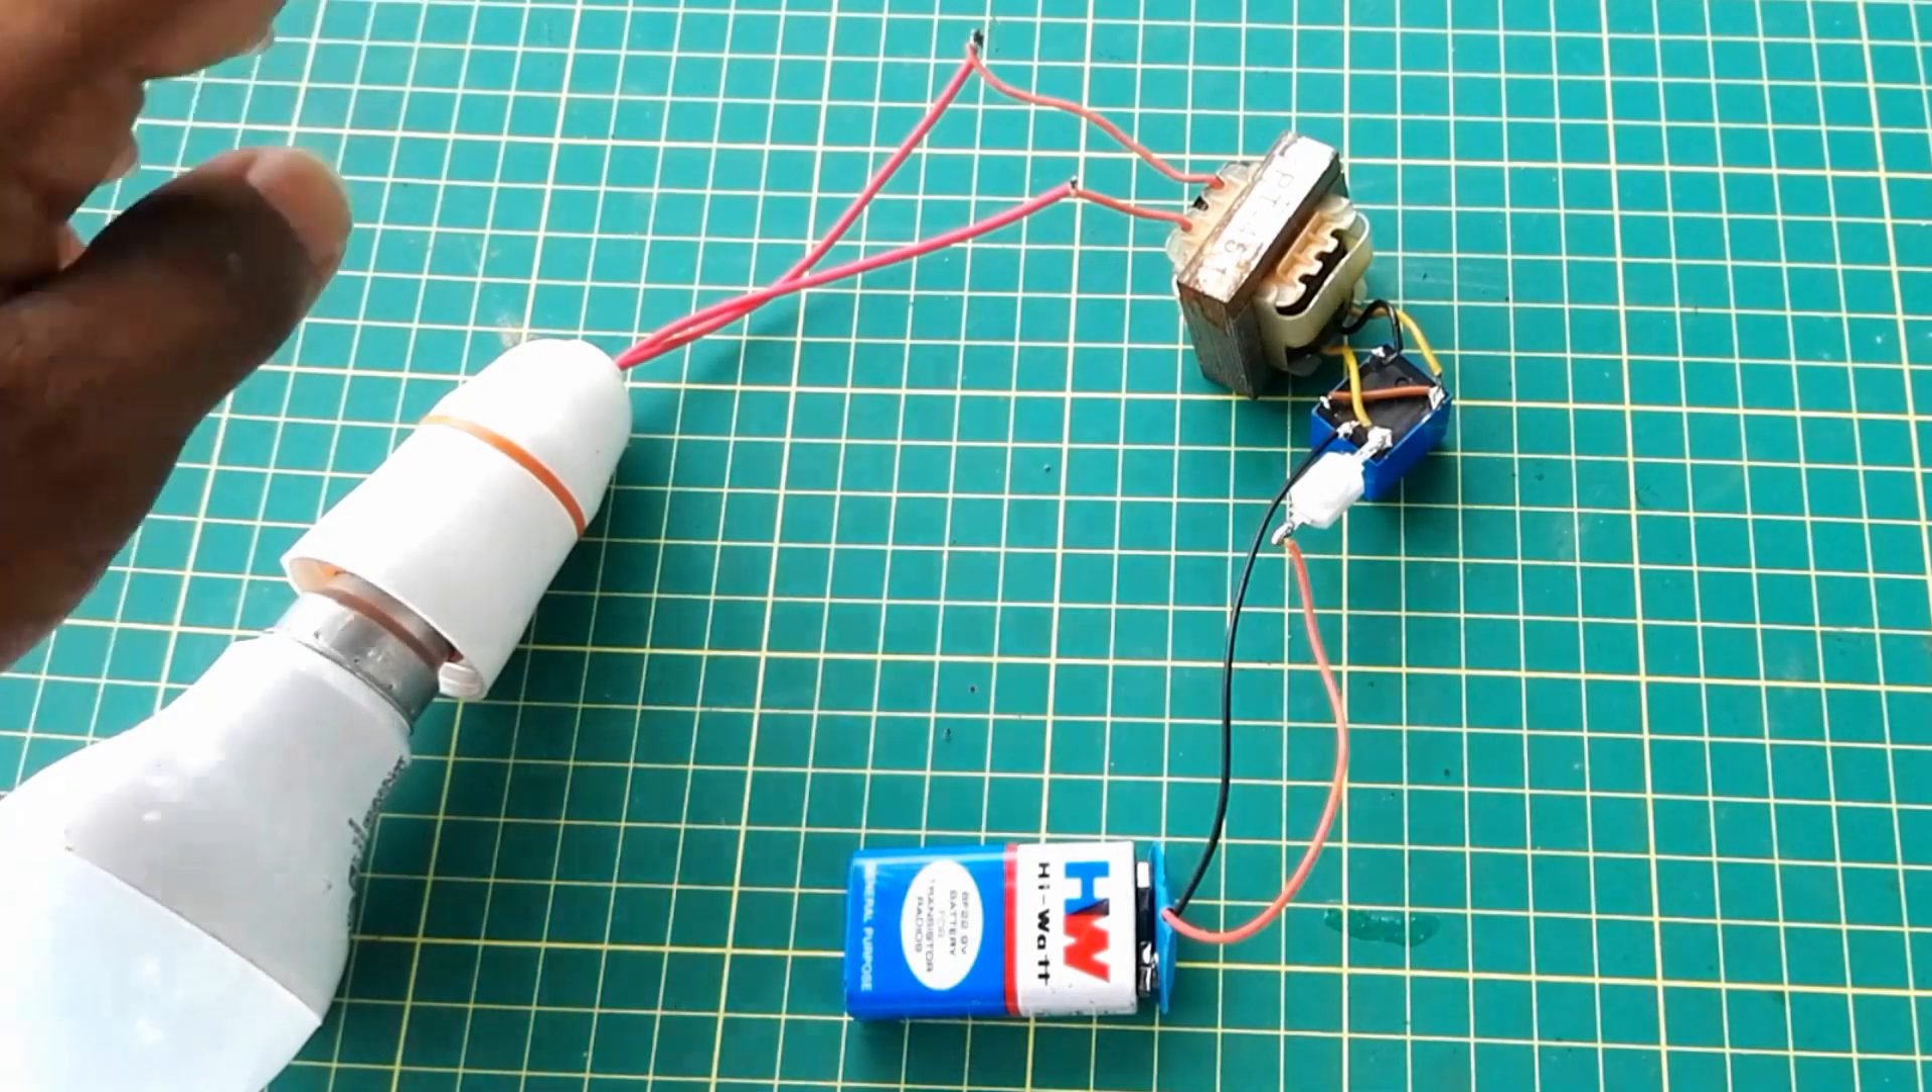तो देखिए मैंने इस bulb को यहाँ पर connect किया हुआ है।